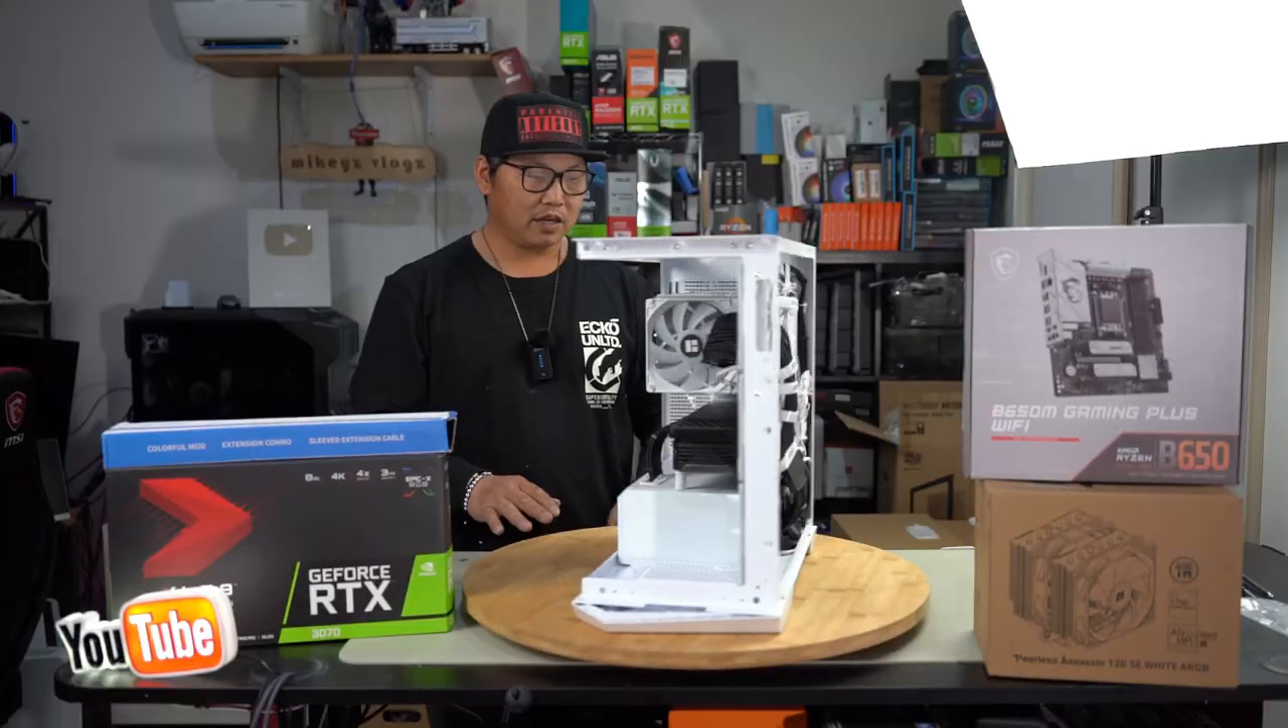All that's left now is to install the rest of our panels and of course our antennas at the back here and we're going to be good.